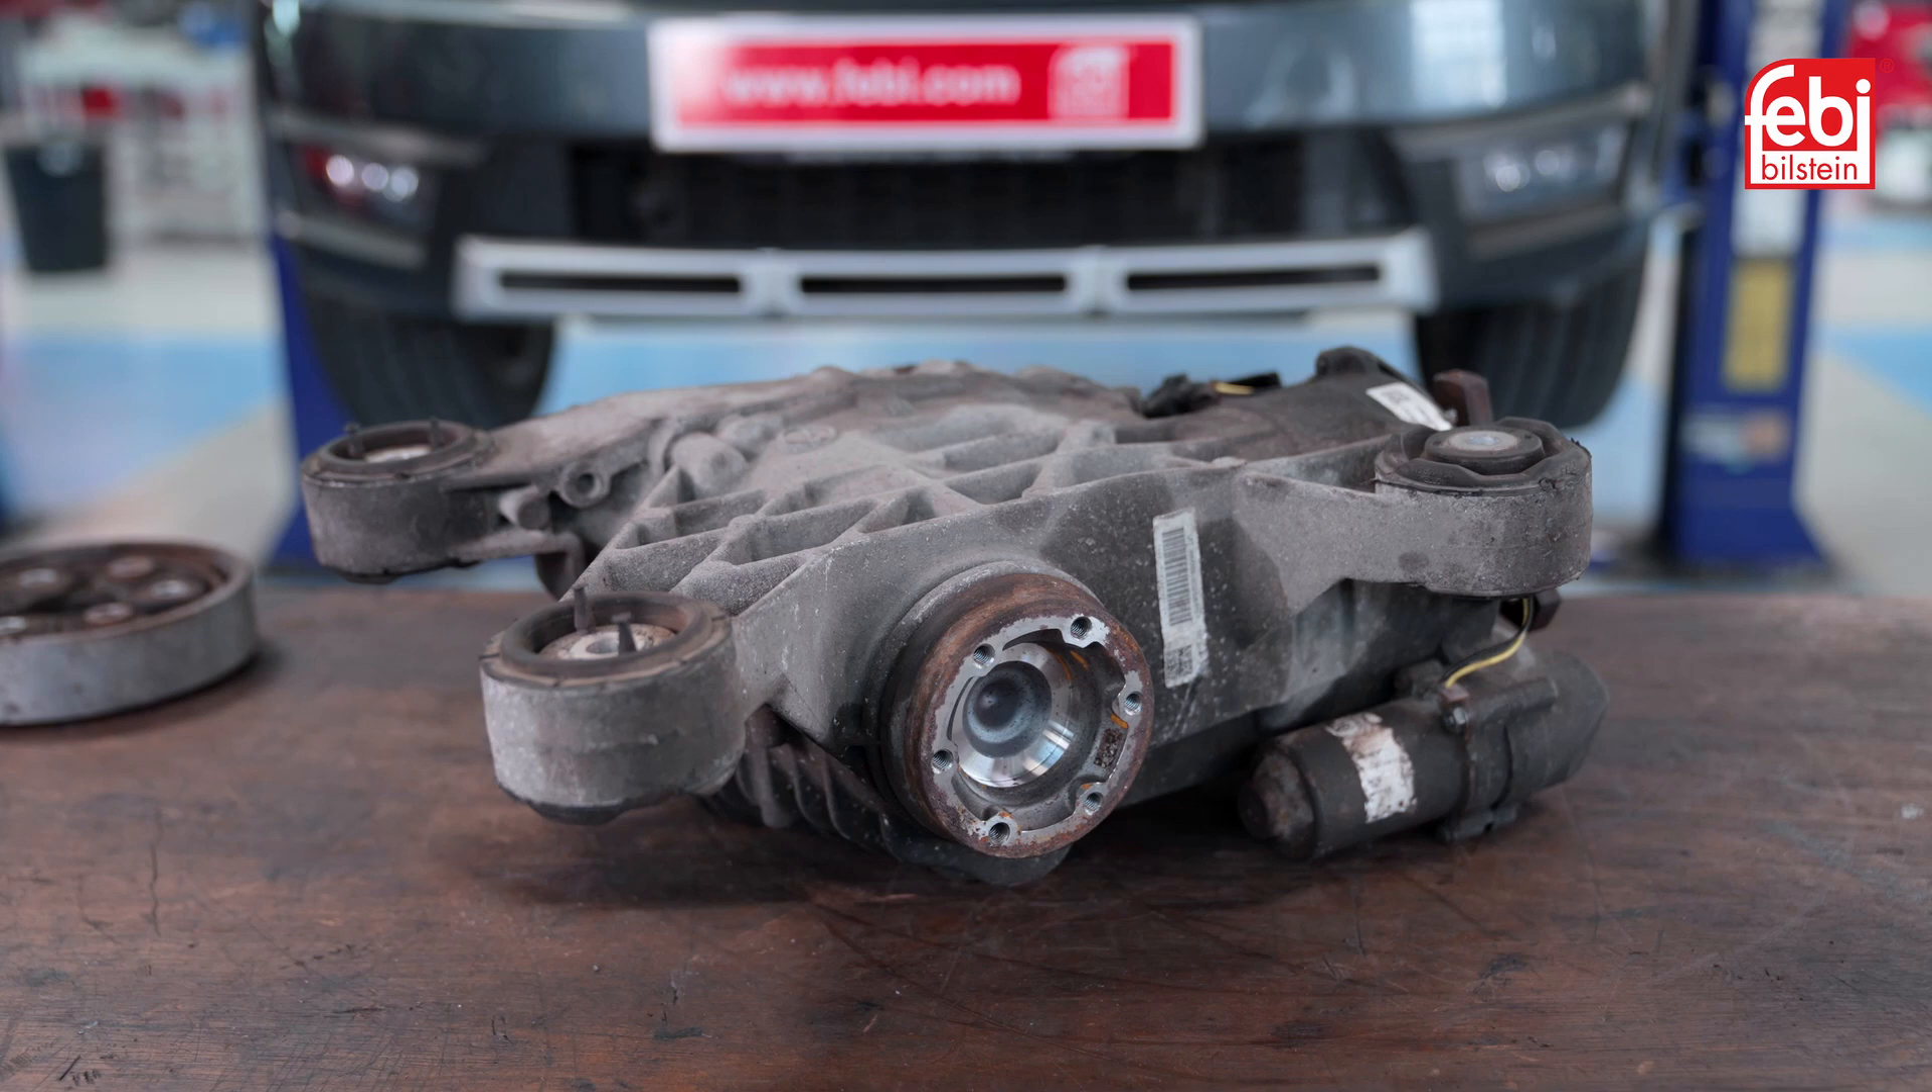For the purposes of this video, the Haldex and differential oil have already been drained and the rear differential unit has been removed from the vehicle to provide a clearer view of the process required to change the bearings.